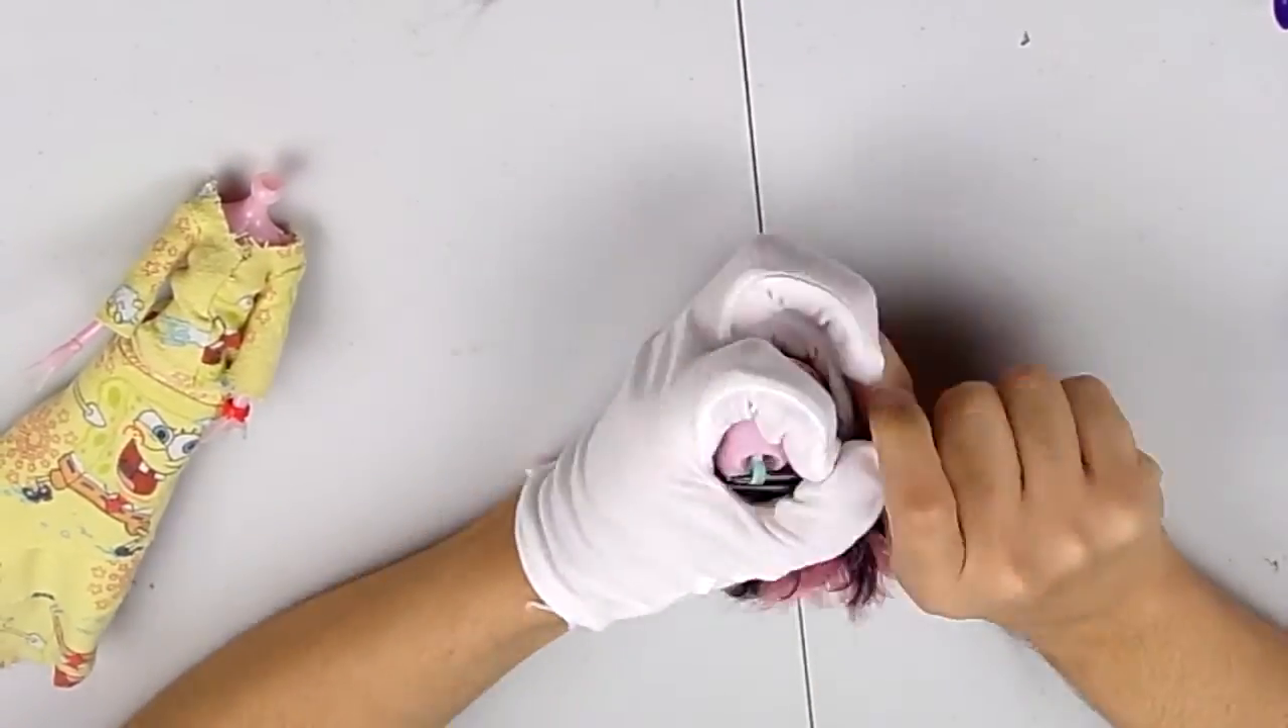My doll is currently headless well her head isn't connected to her body.